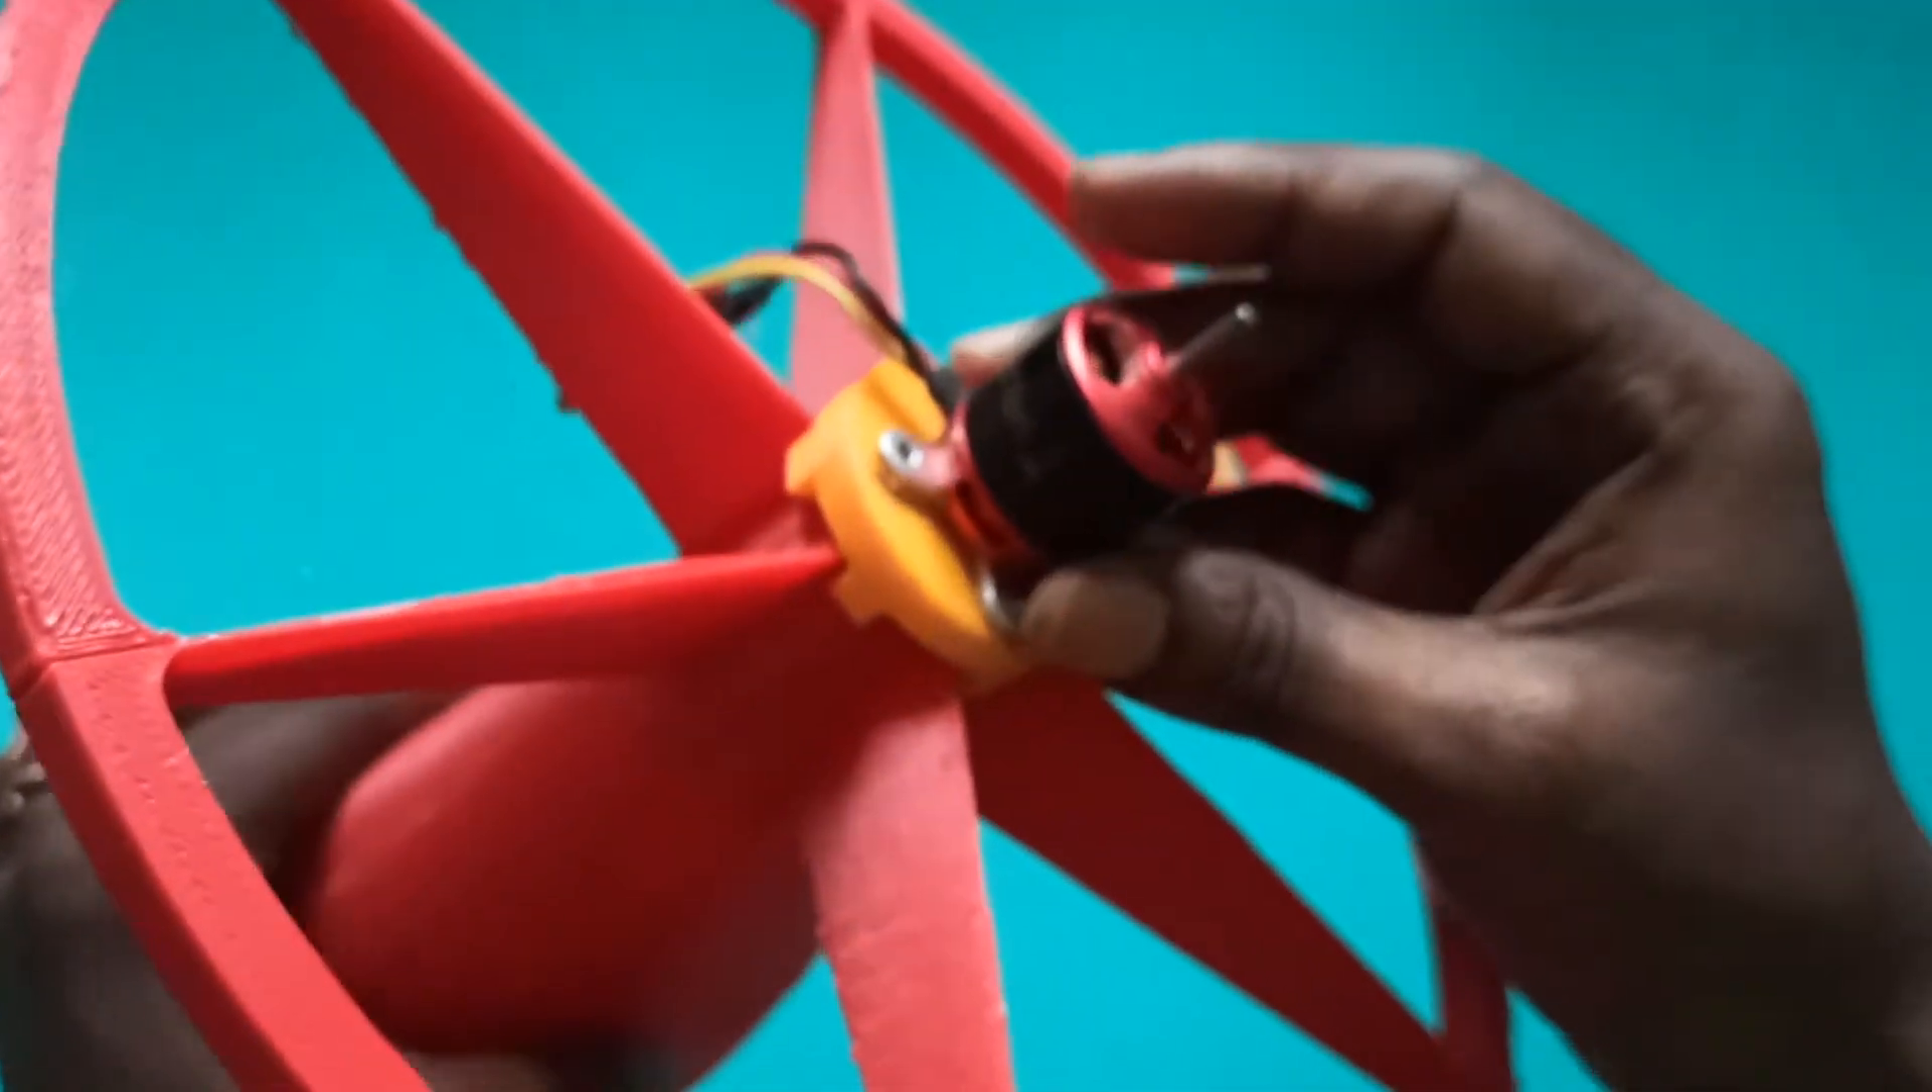I installed the additional mount for the motor so that i can install the motor here.